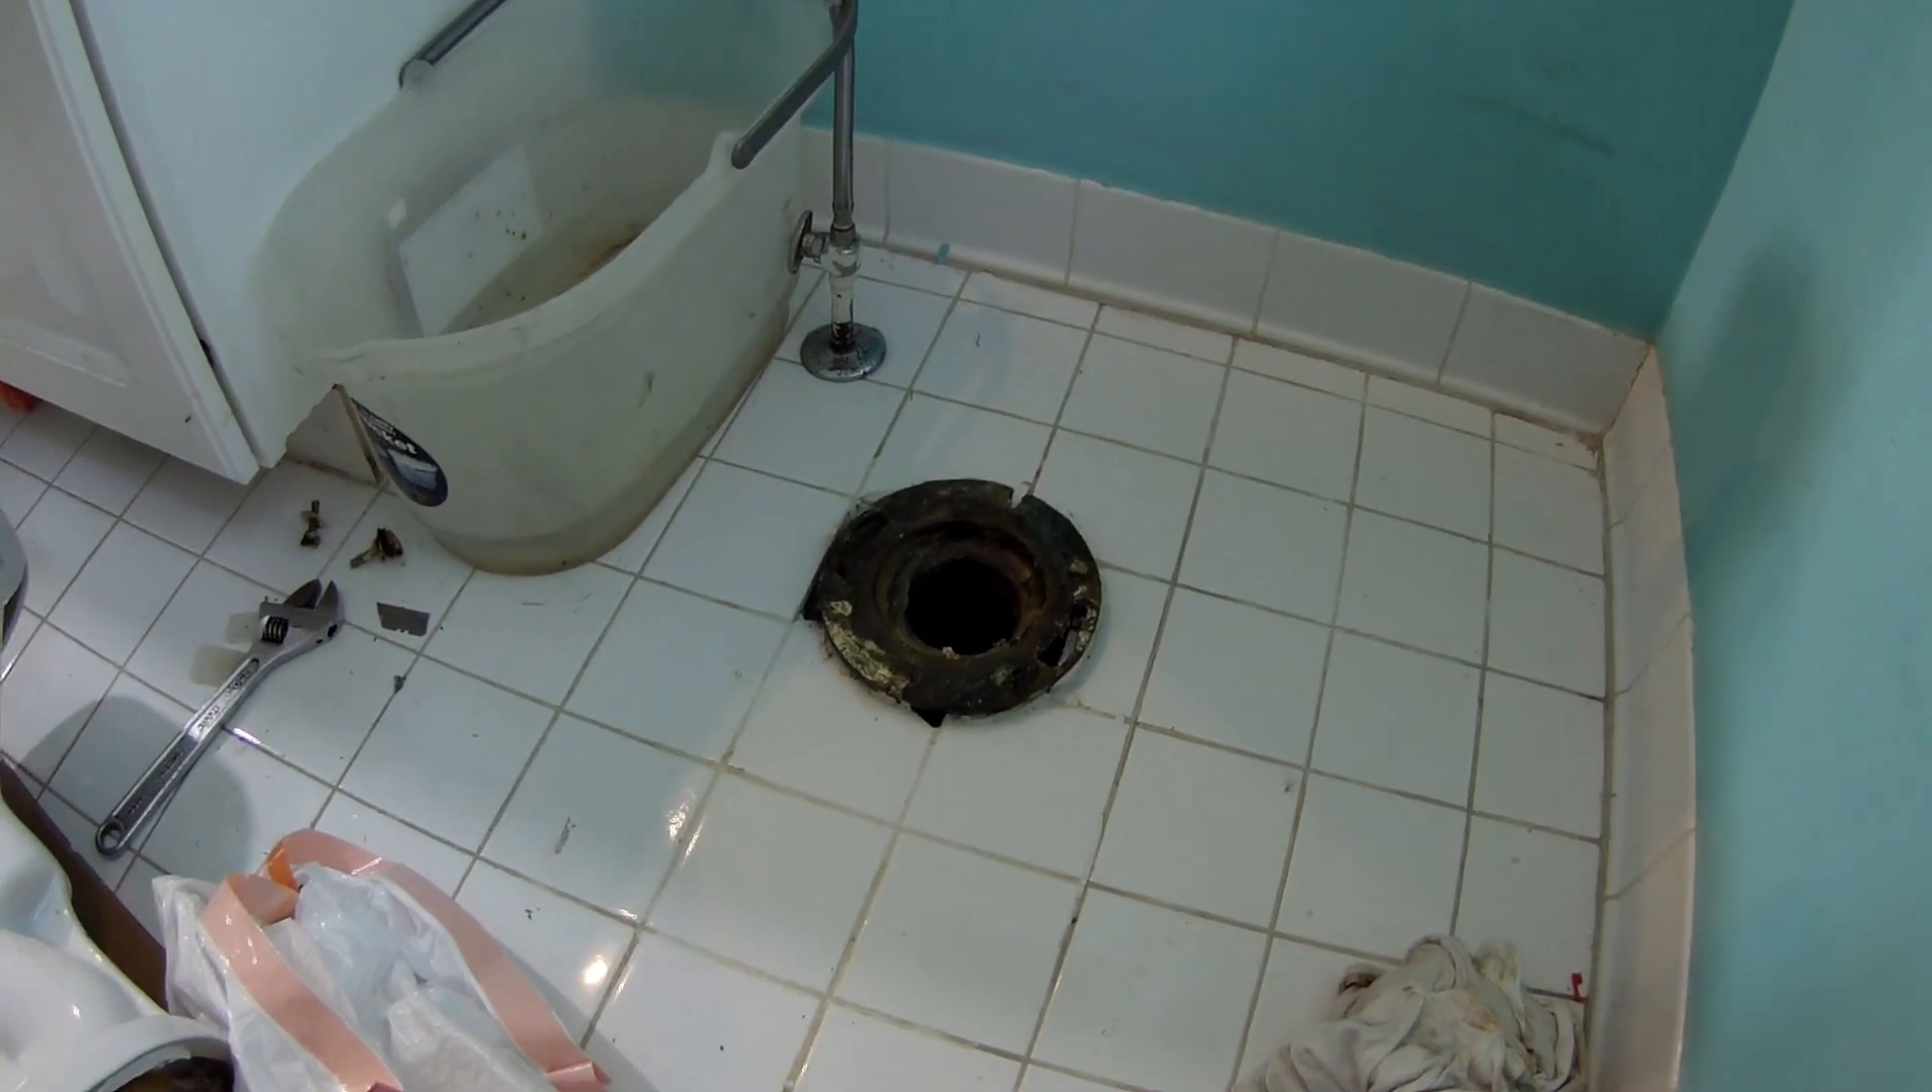We've successfully removed the old toilet.